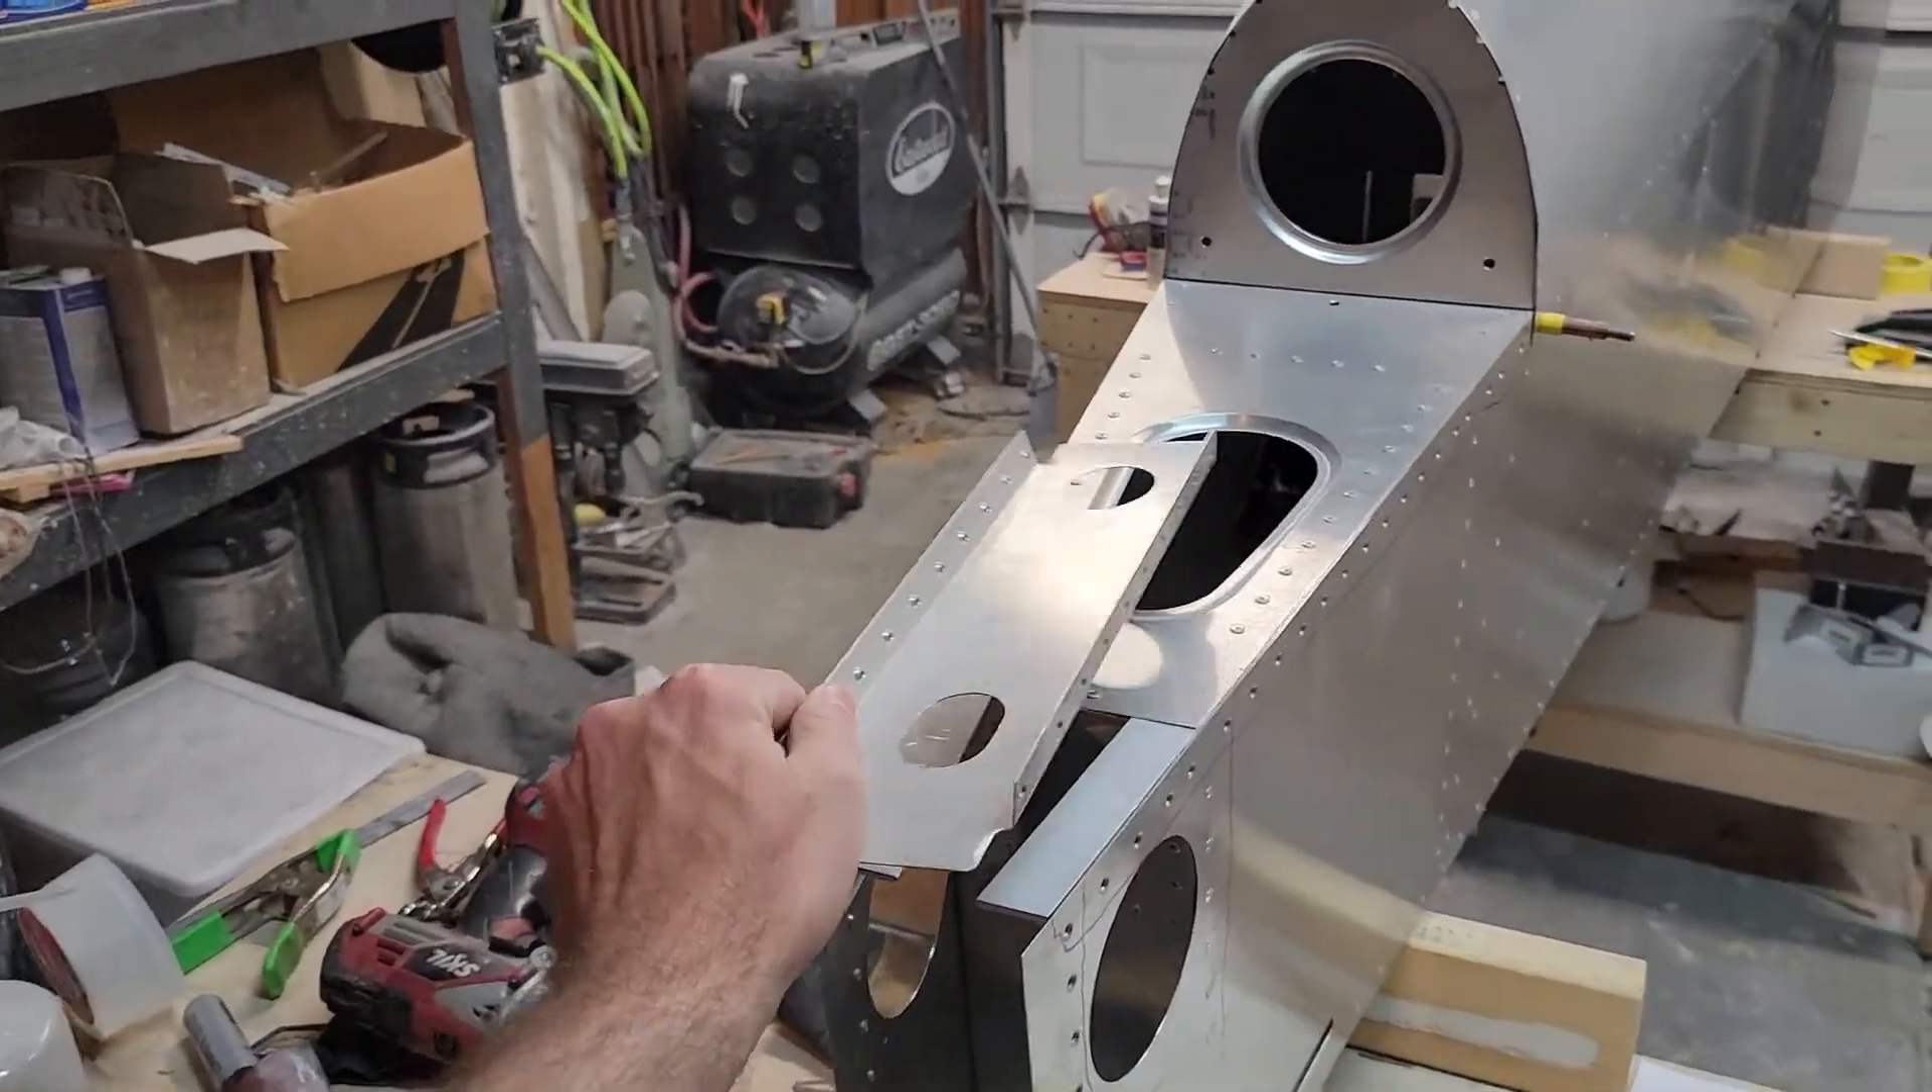There's like an half bulkhead that's not riveted in yet.